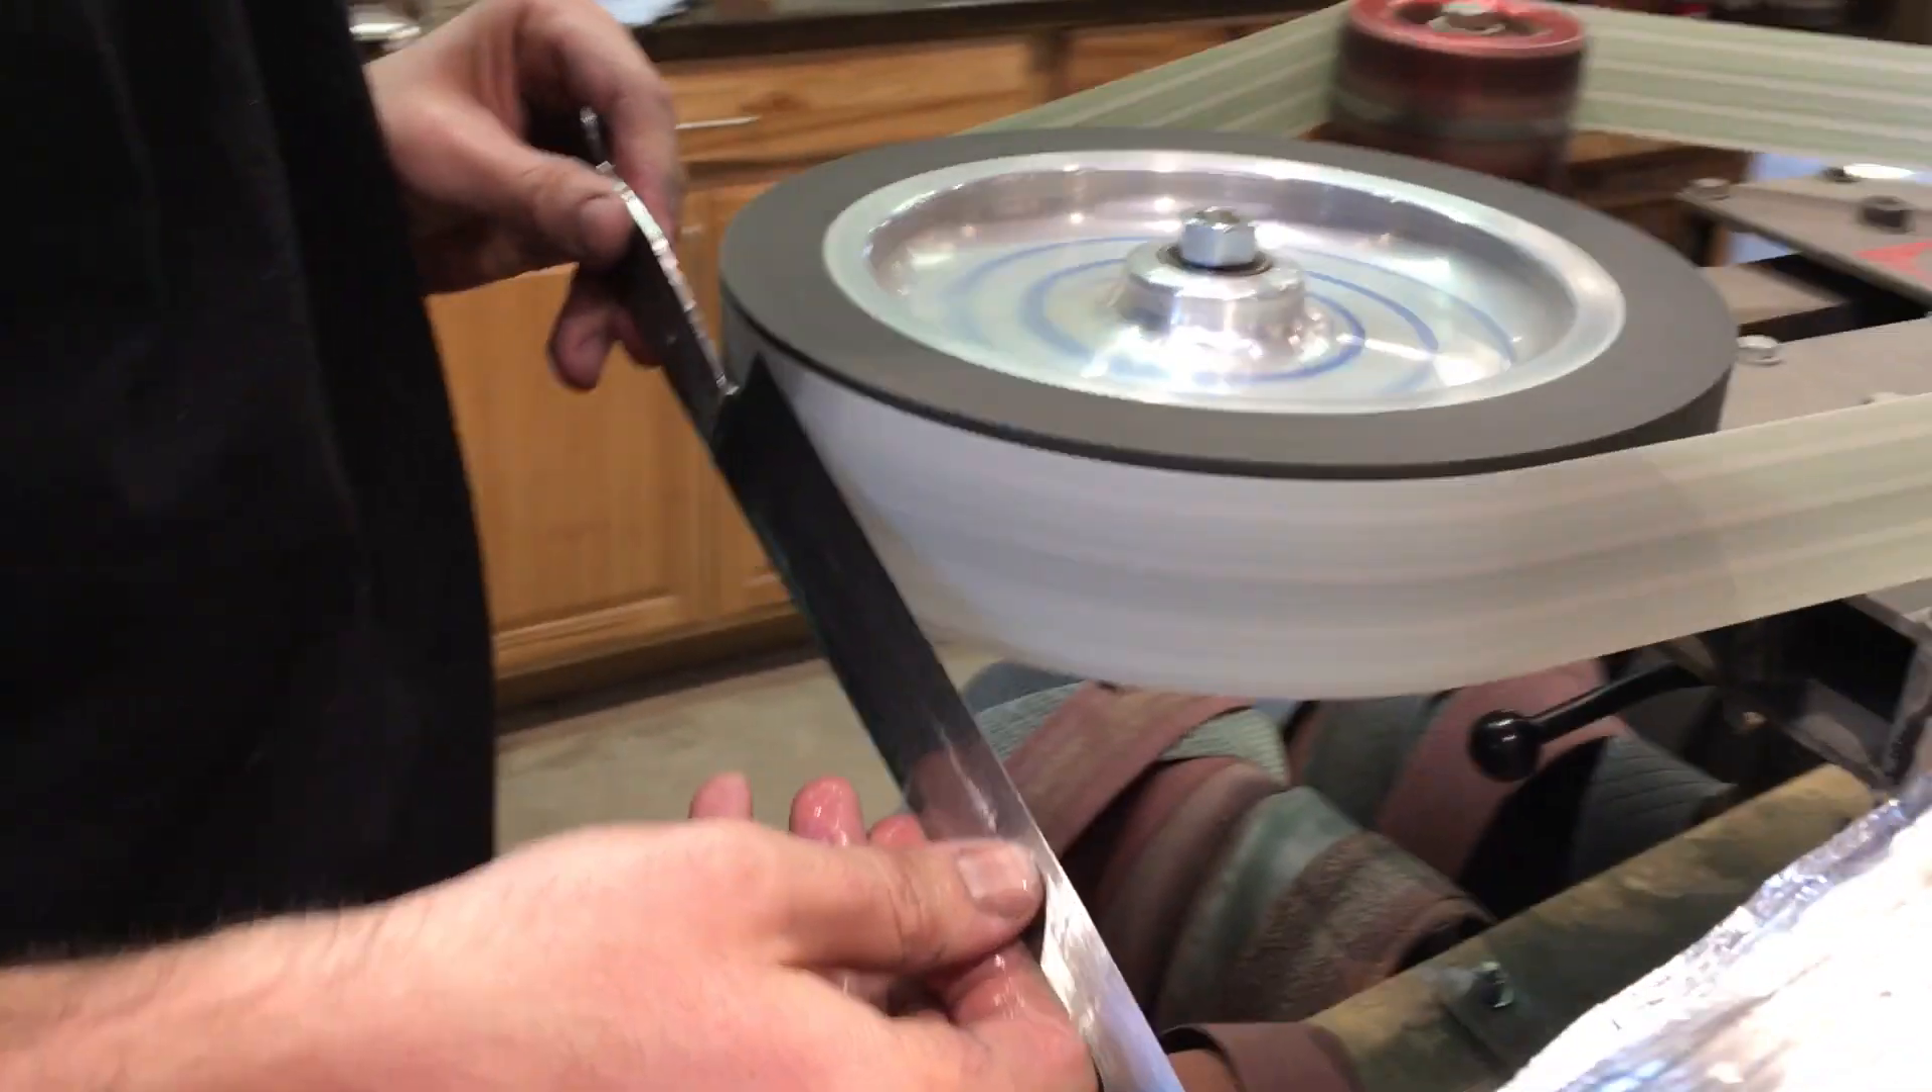Once again, the grinder configuration has been changed and we have gone to a wheel.